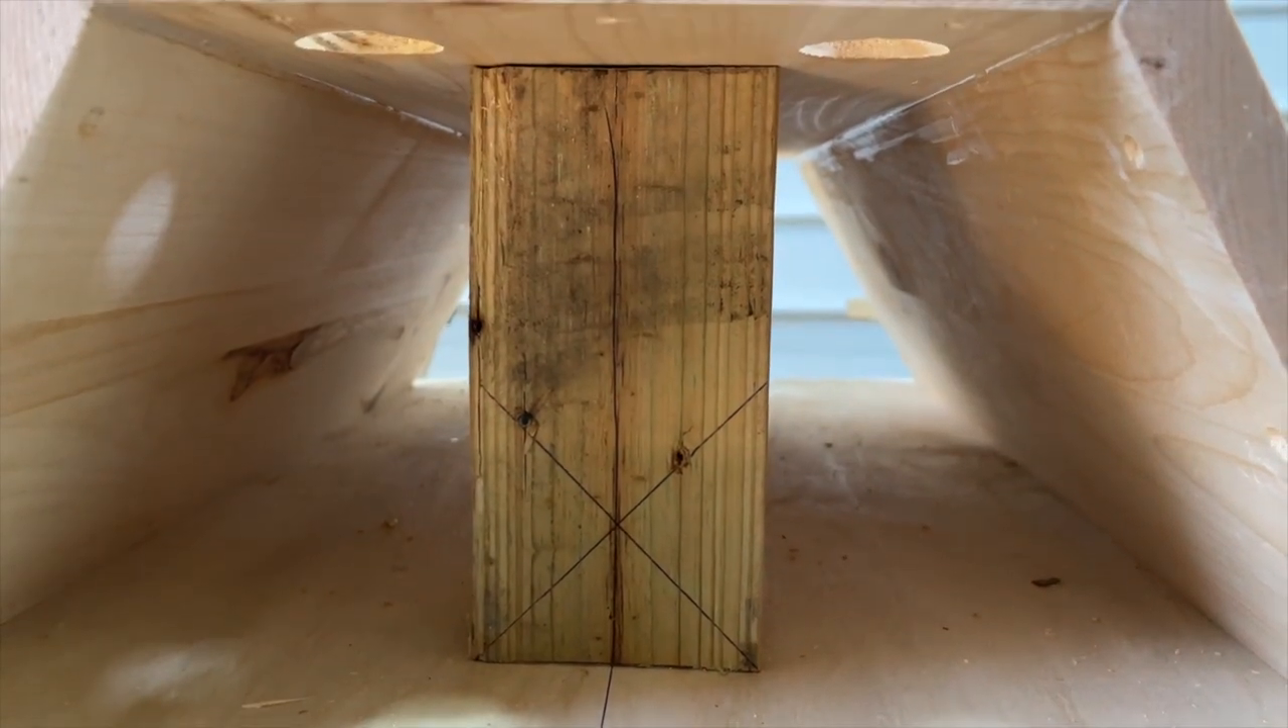This is the assembled jig with sides and you can see how that middle upright keeps things supported.